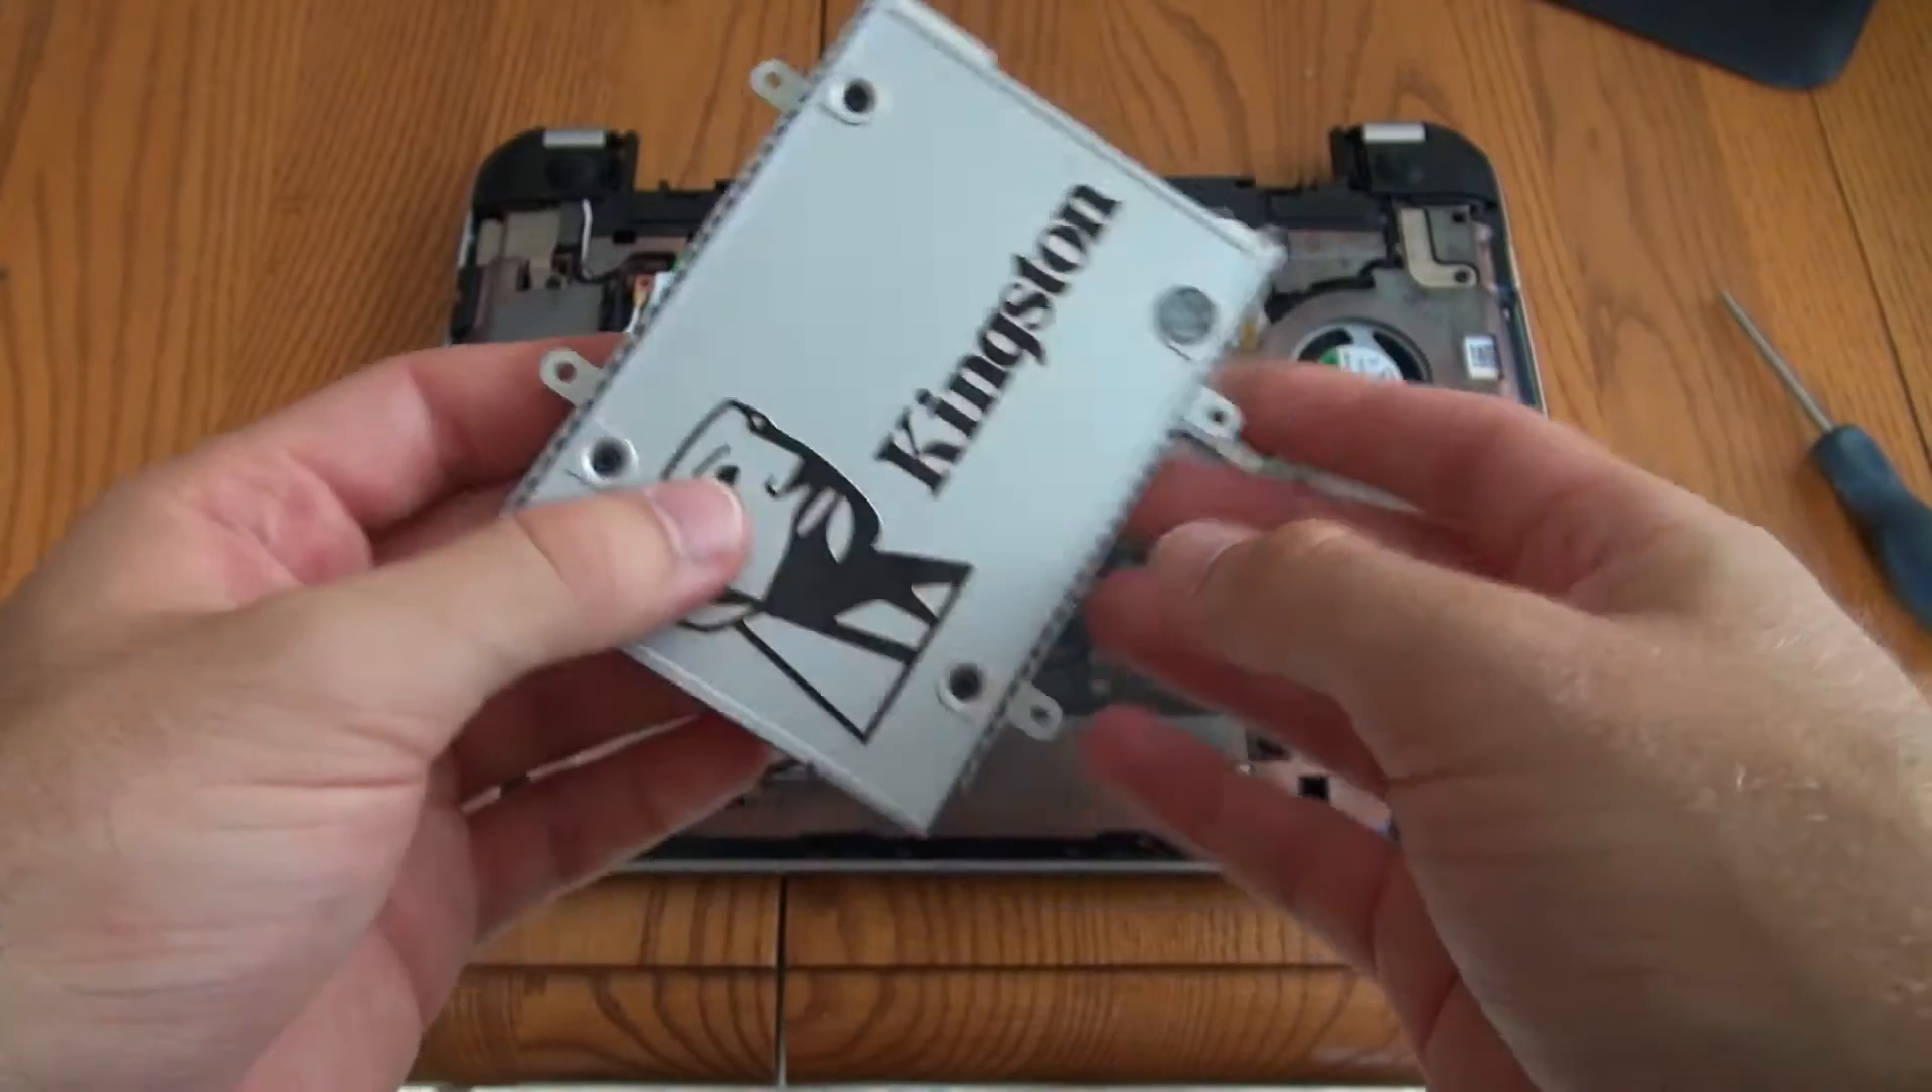Okay so now you have the hard drive in the little hard drive holder.